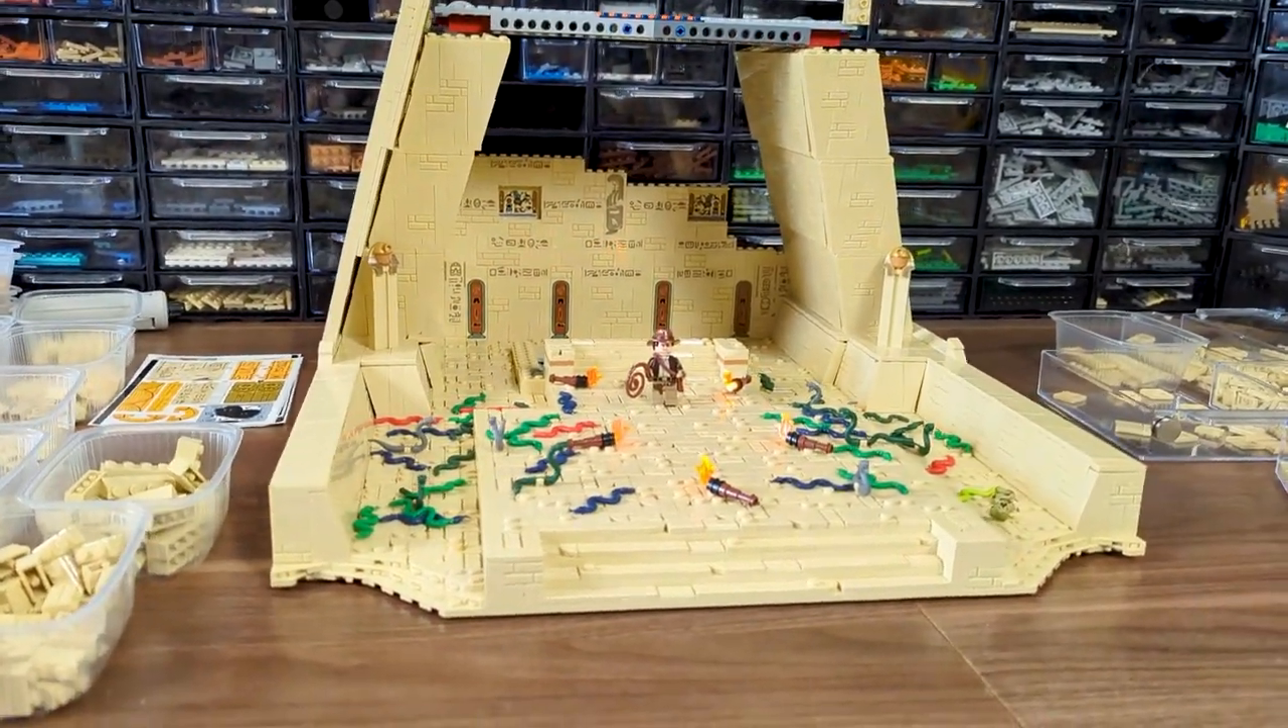The floor is nicely tiled up and looking great.